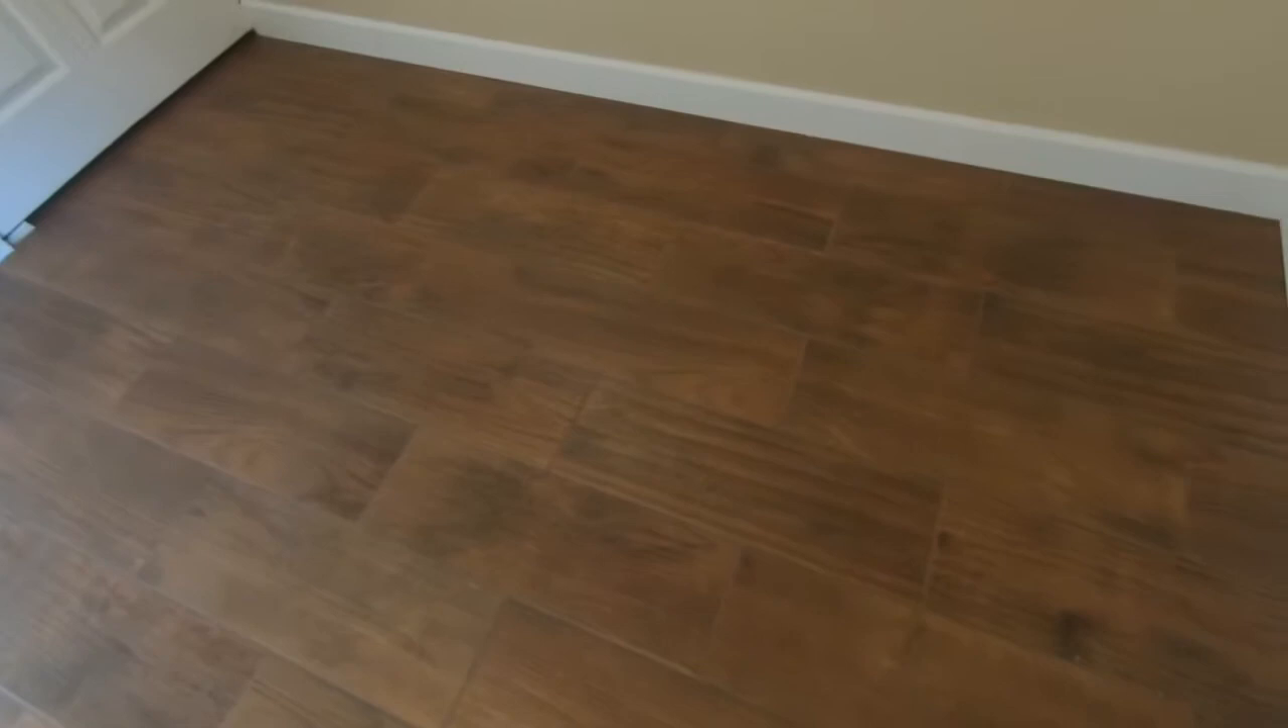All right so you can see here that this is the finished floor everything all the baseboards are in and all the grout is in as well.